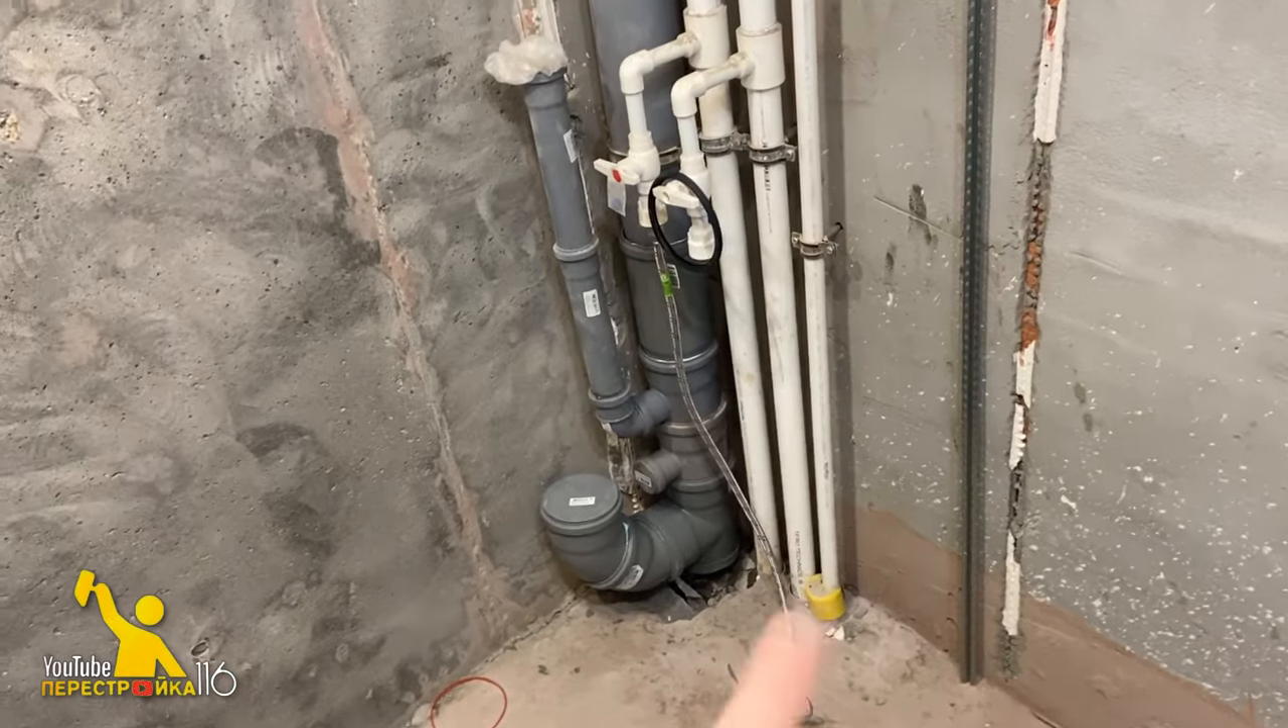Опустили канализацию. Установили все нужные тройники.